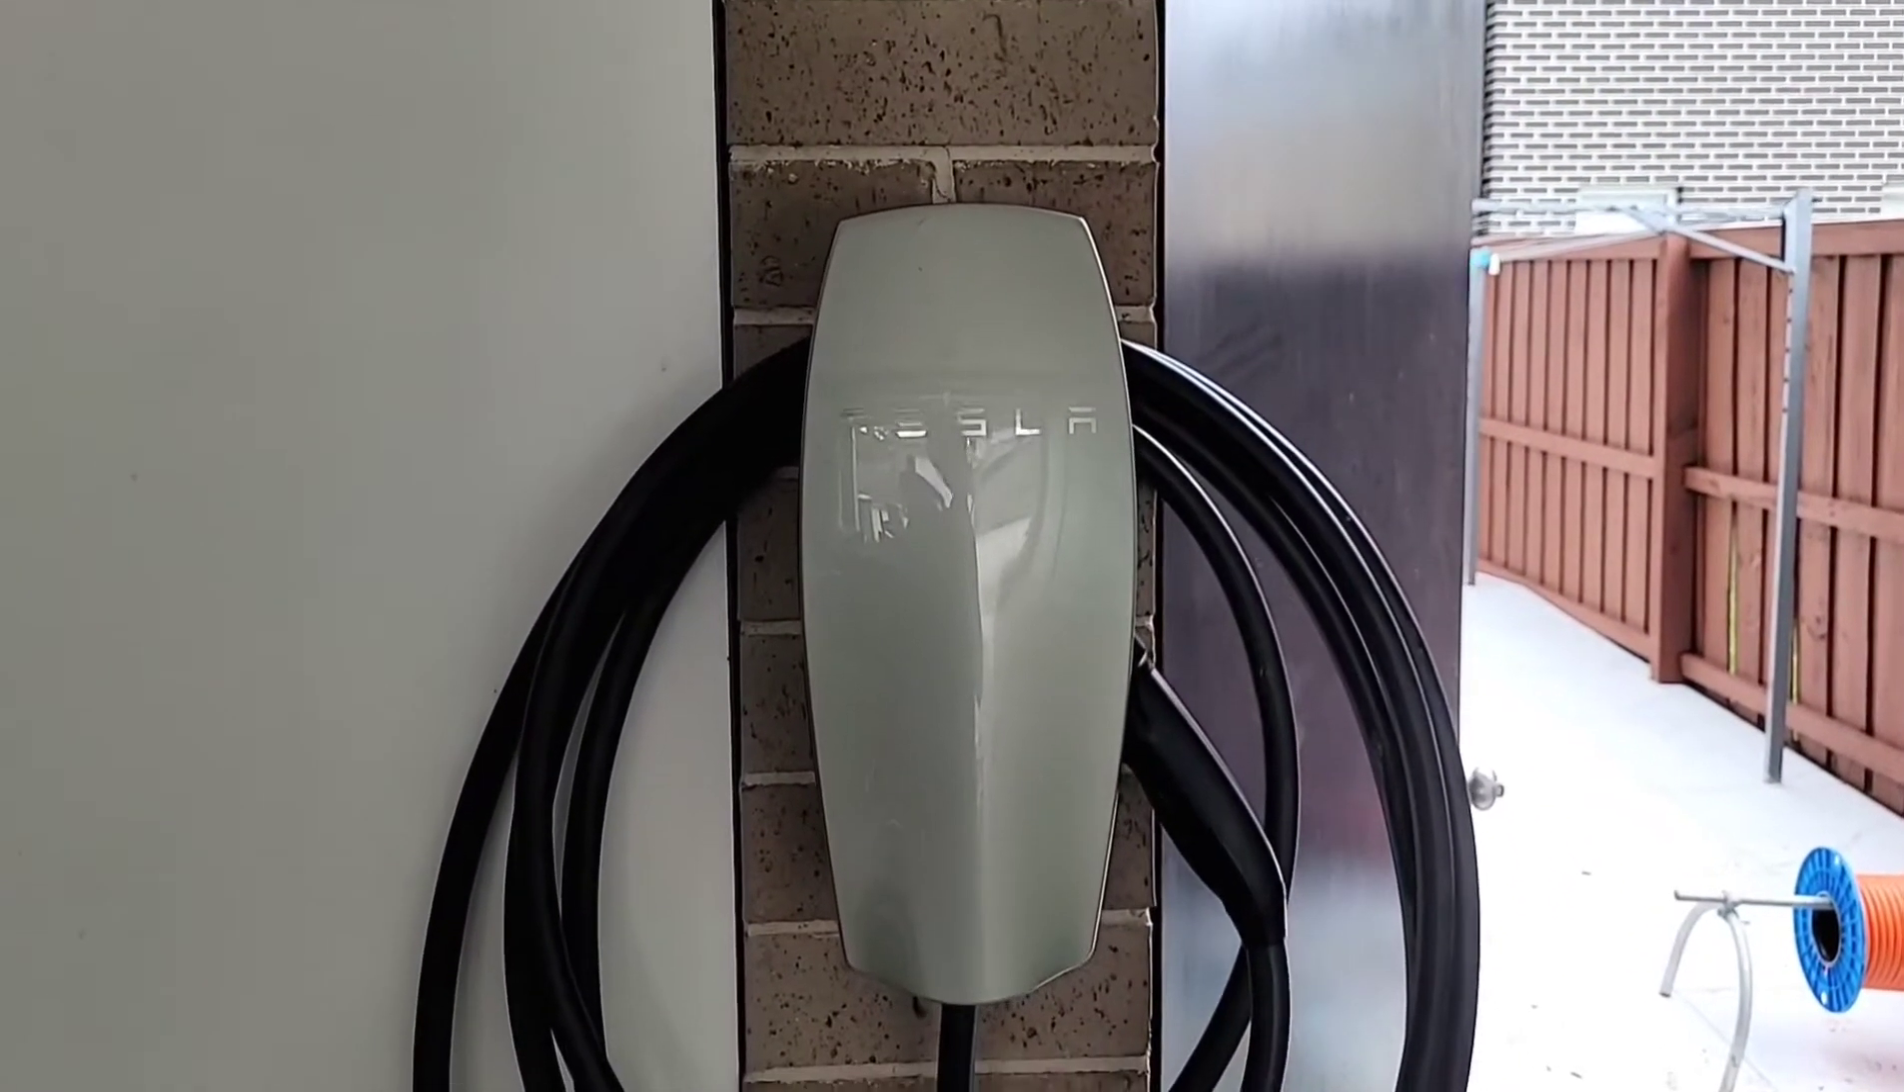And that is the installation of the actual charging unit complete.